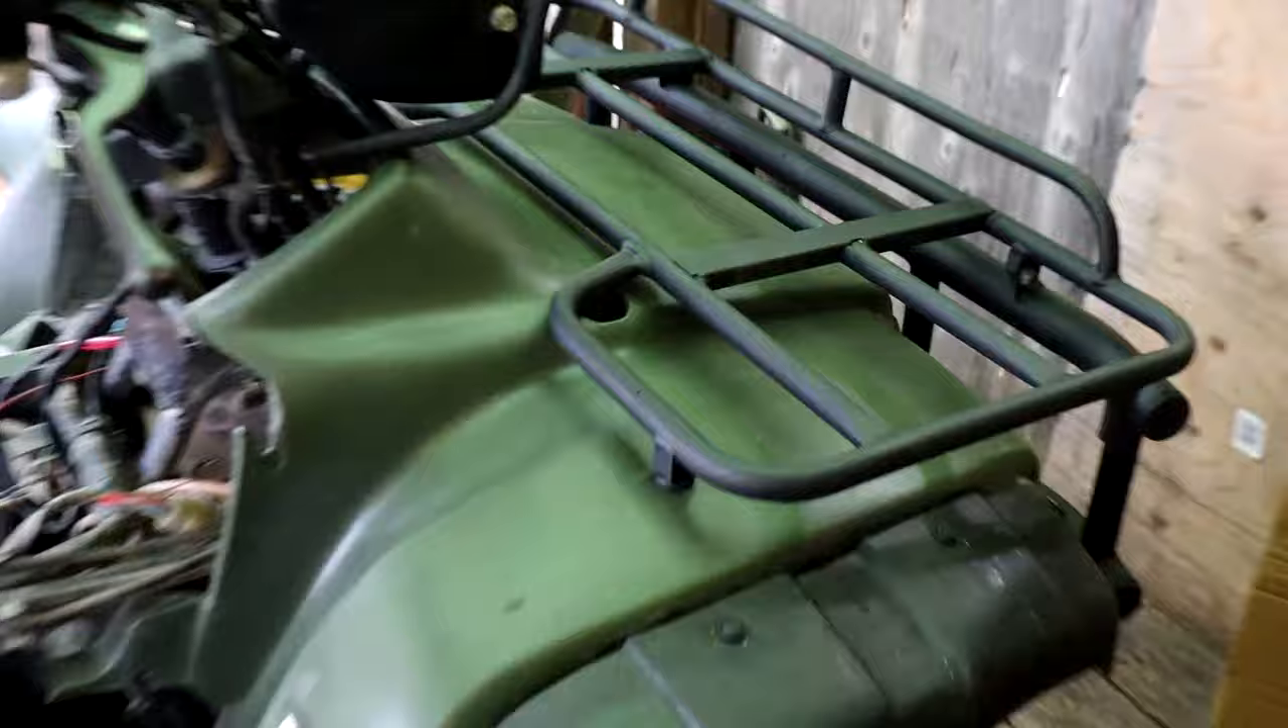Awesome, I got the old paint off, got my racks back on.